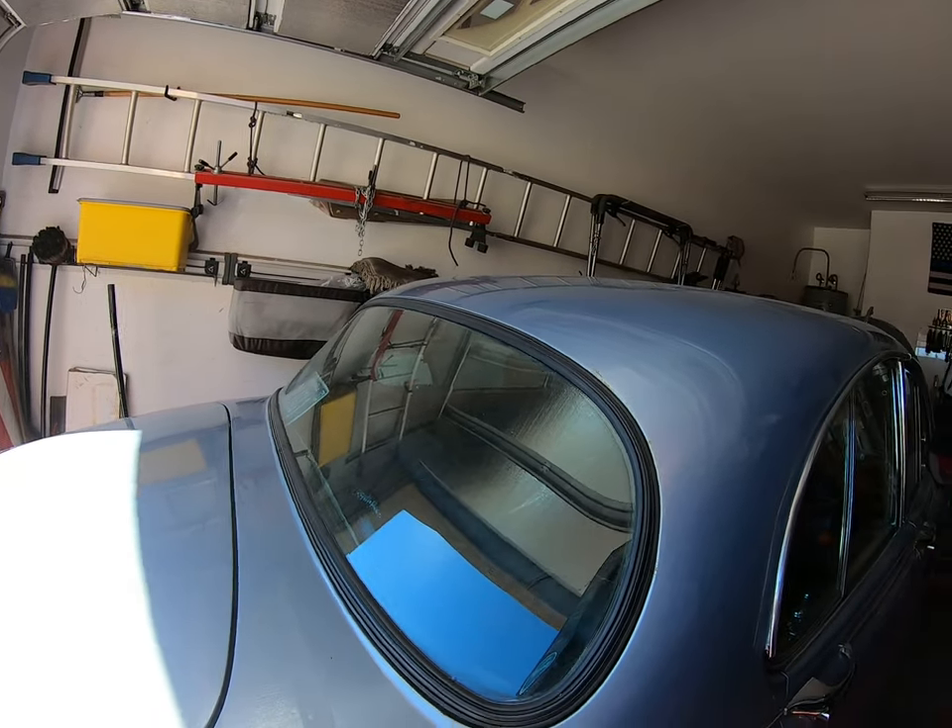He's got the chrome strips to put in here he just hasn't put them in yet.